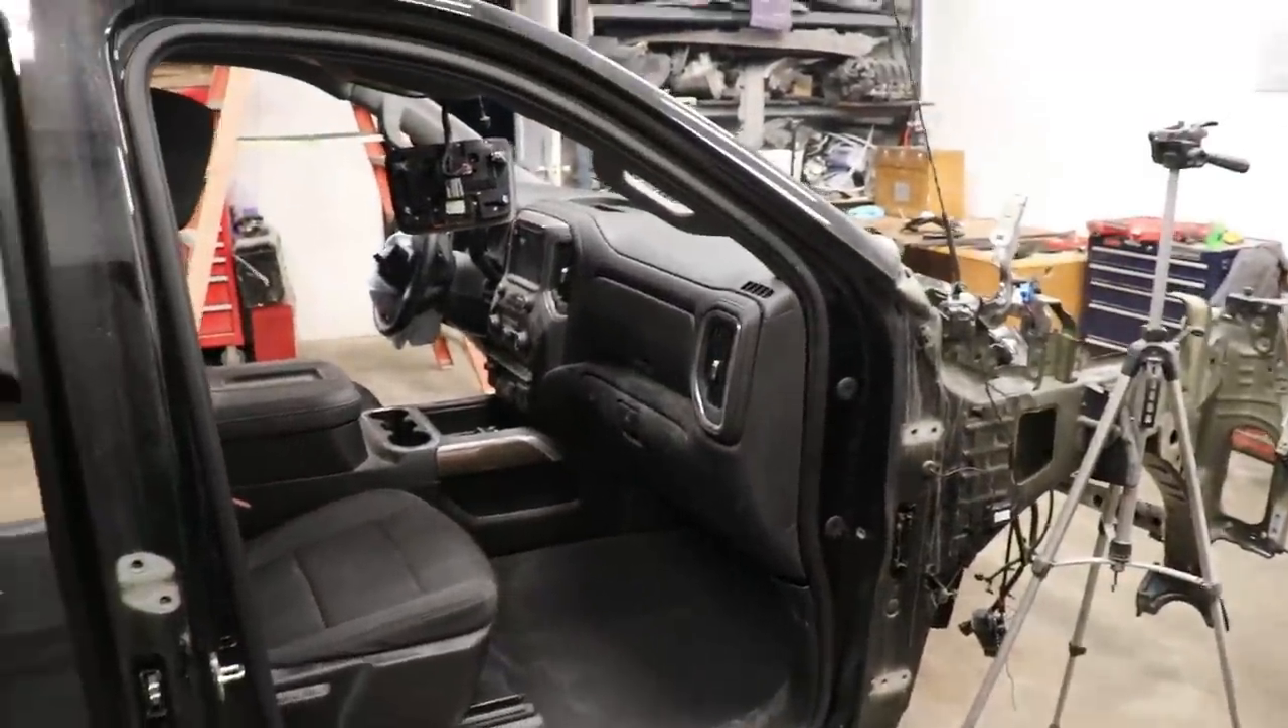I got a cab on the floor with no doors.